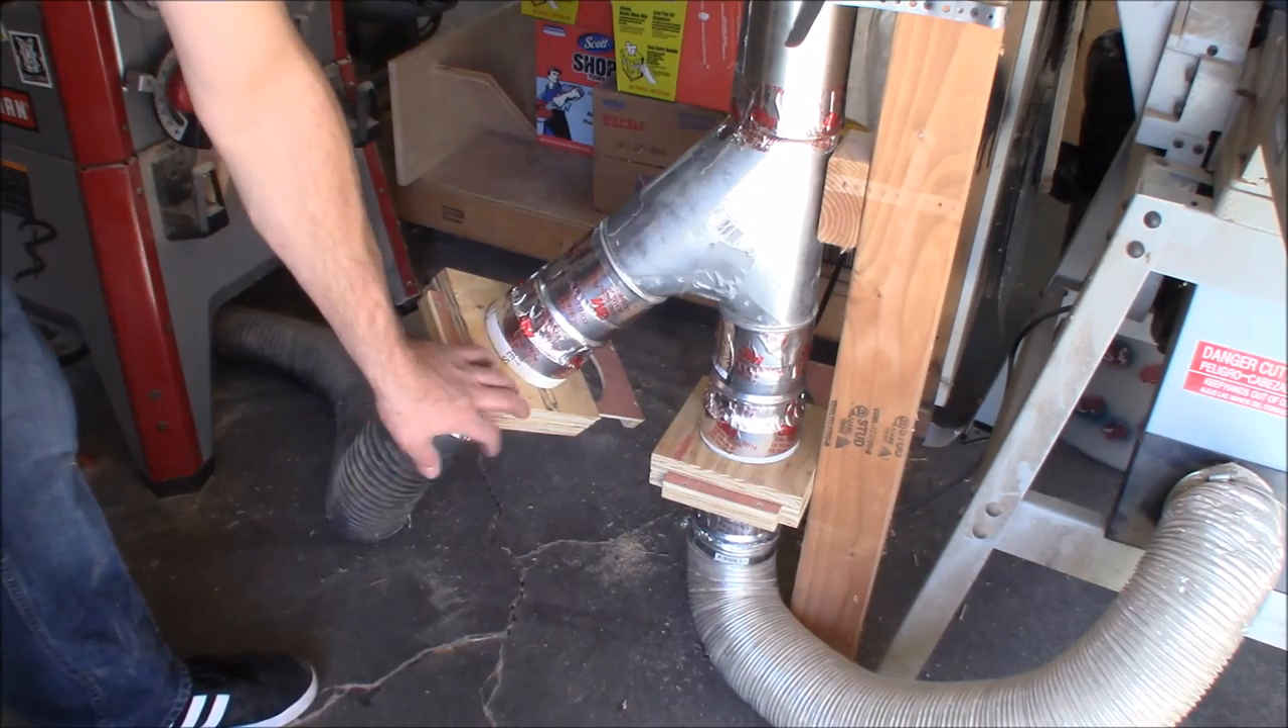Okay as you can see I've got the new blast gates installed.